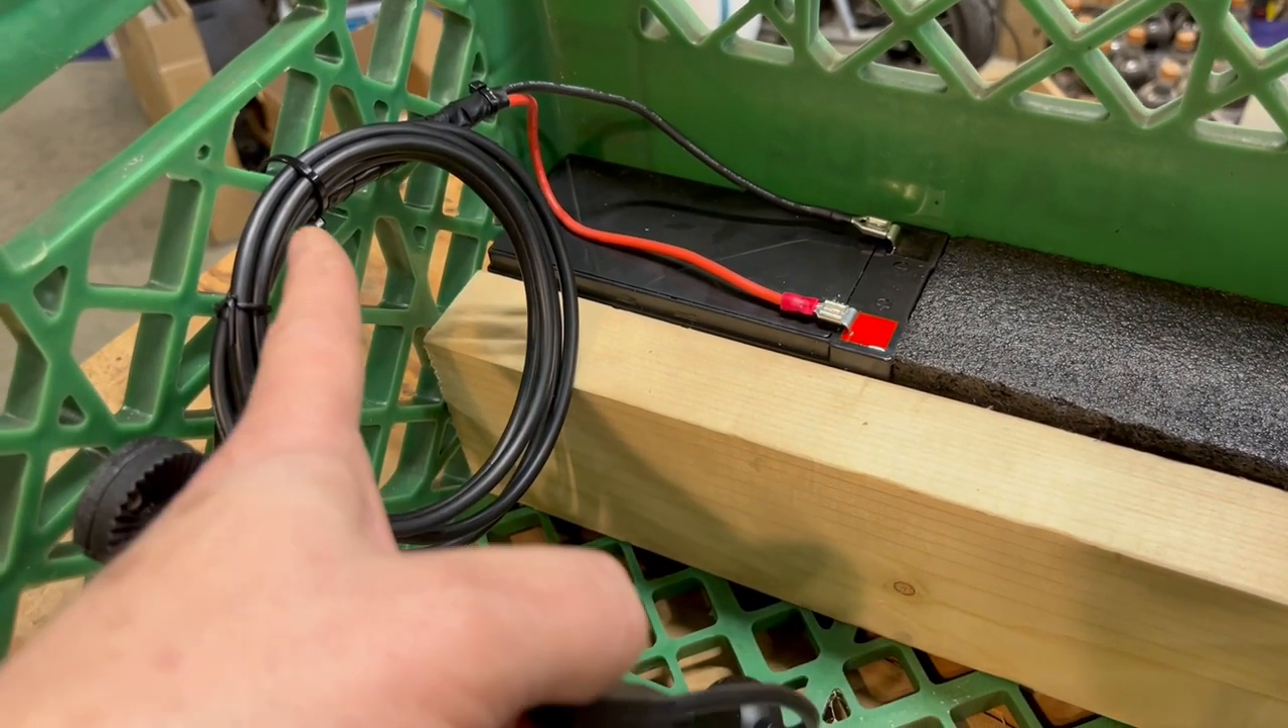There's the battery connected, and we have the extra wire neatly rolled up and zip-tied to the crate, and here's the power connector, which goes on right there.